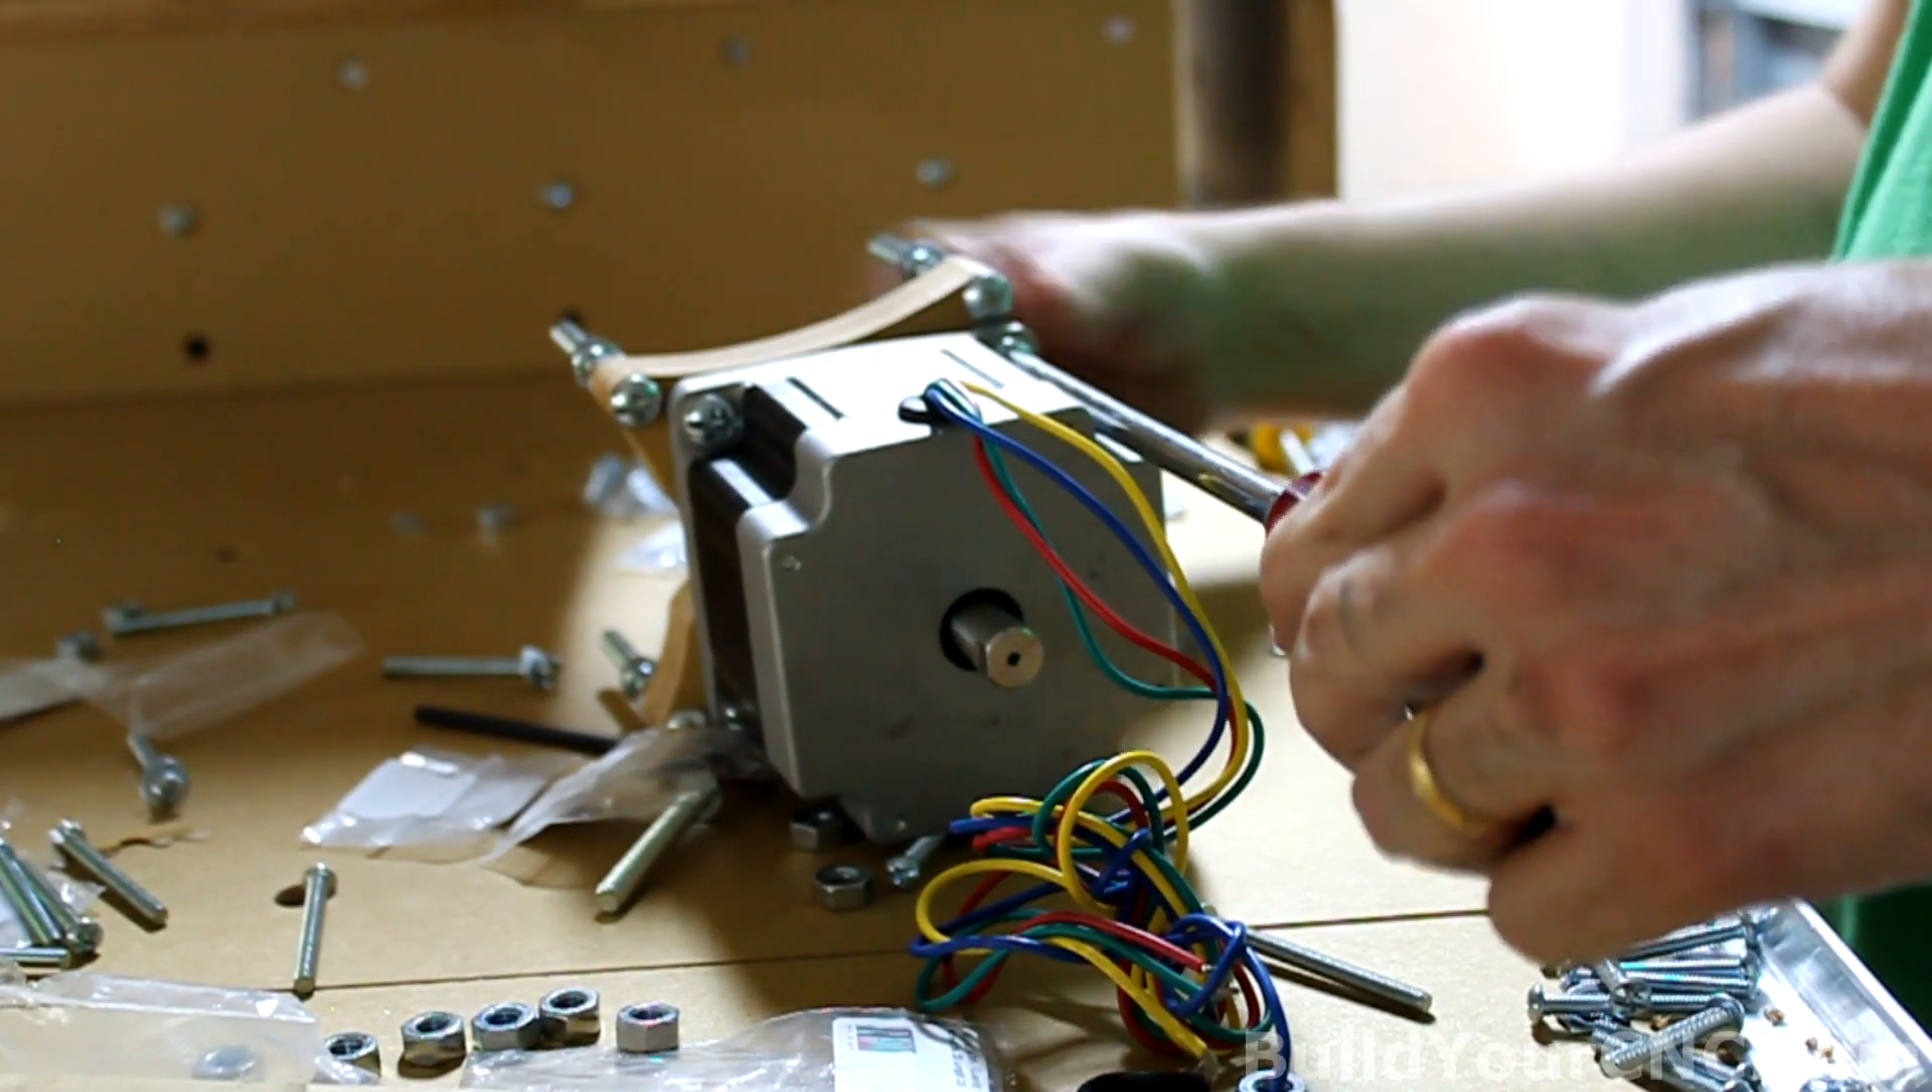So now my motor is mounted to the motor mount.